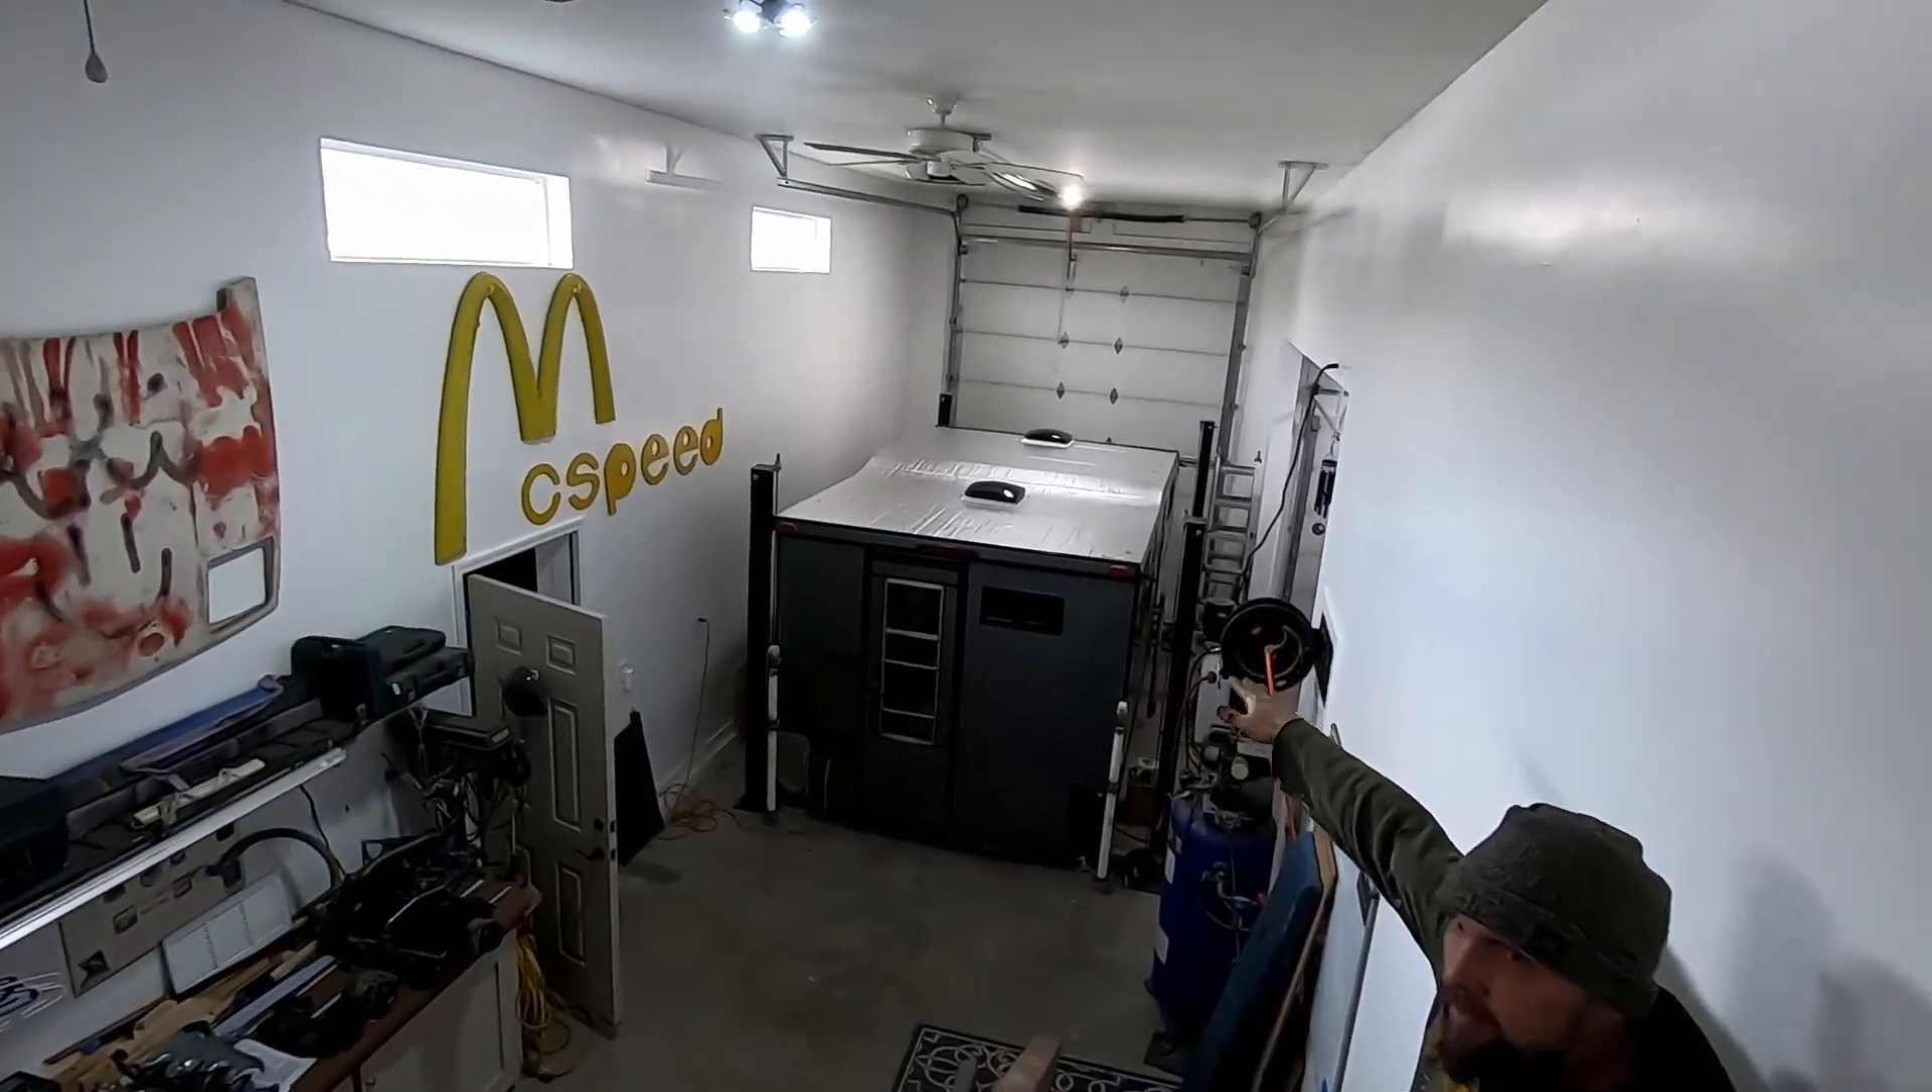The roof, as you see, is on. Vents are on.